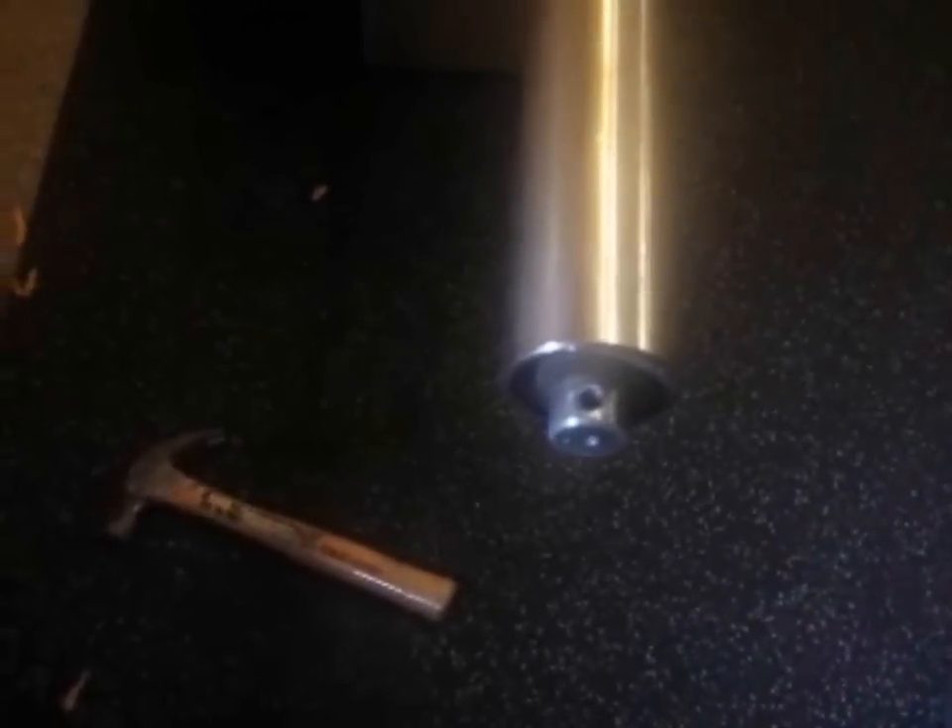That's the end of the barbell without the cap on it.